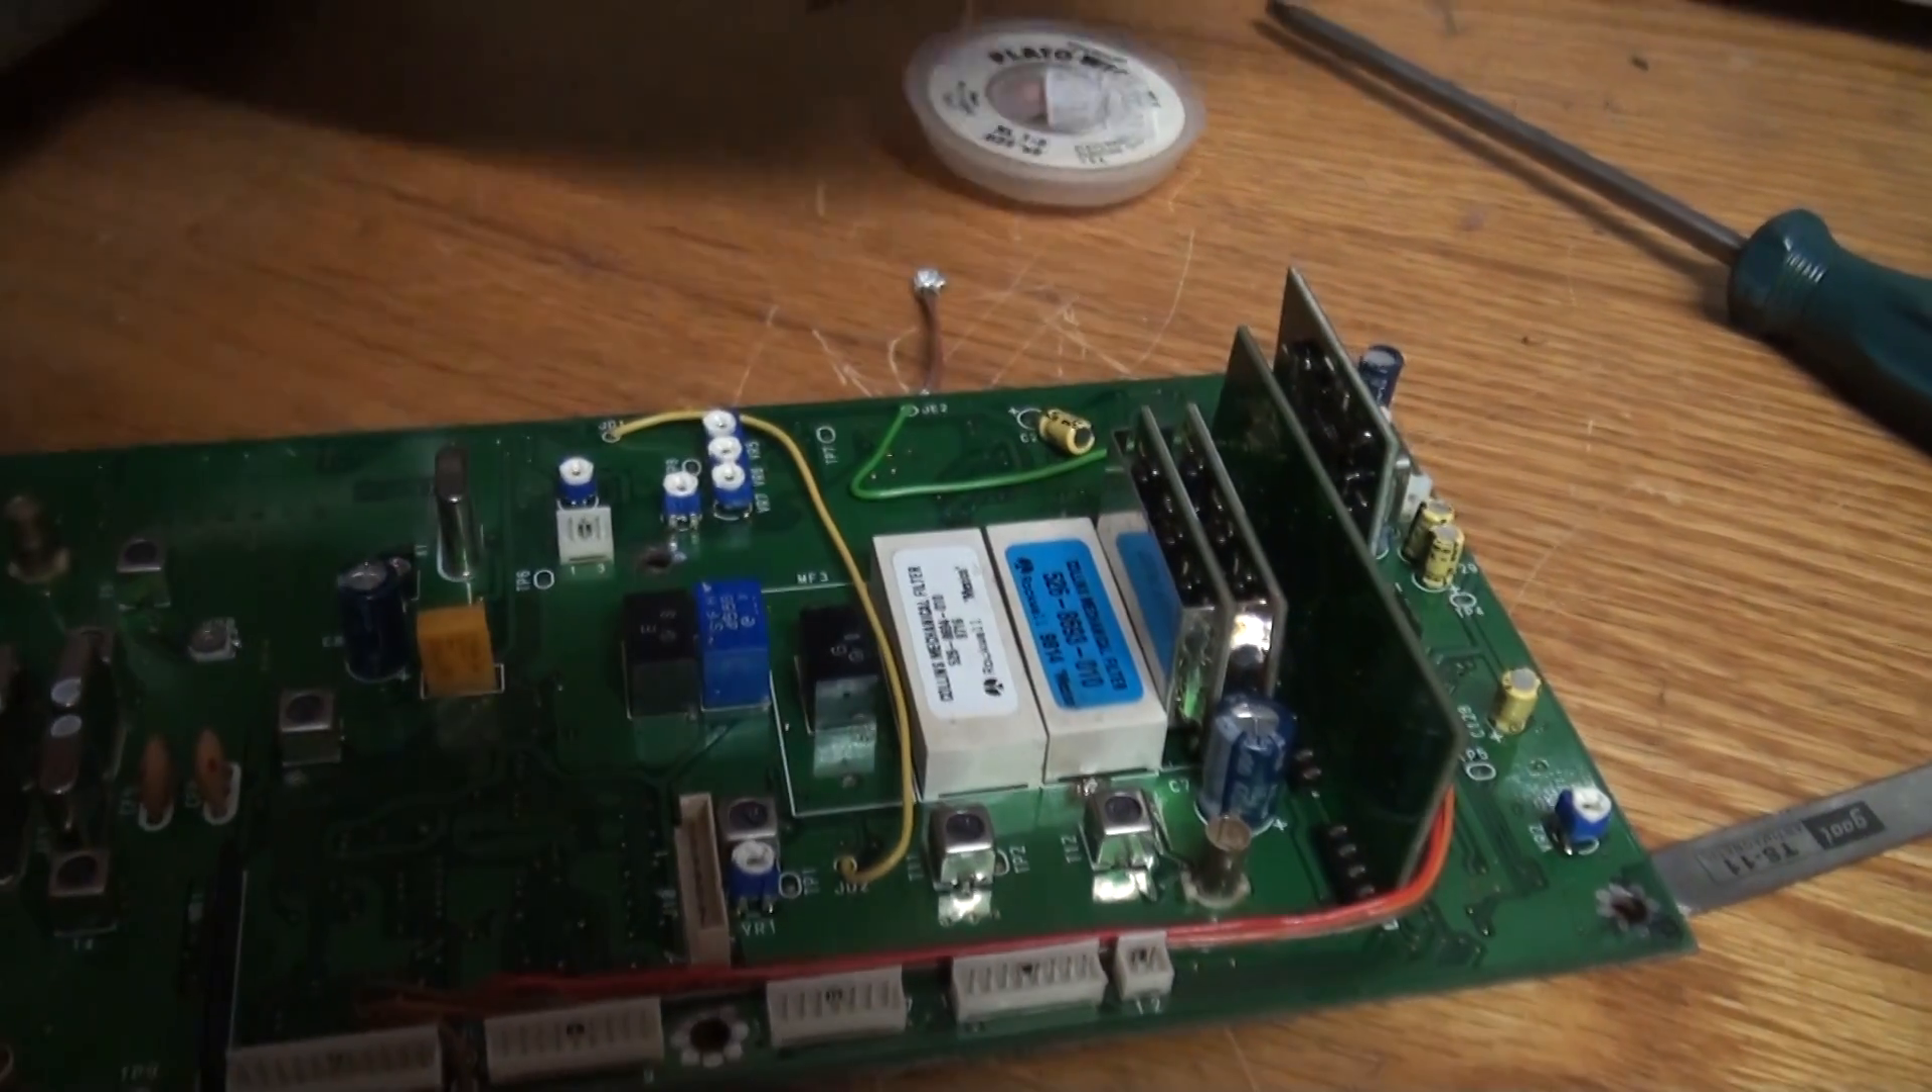I've now installed the filter that's that blue one you can see there it's the 500 Hertz CW filter.